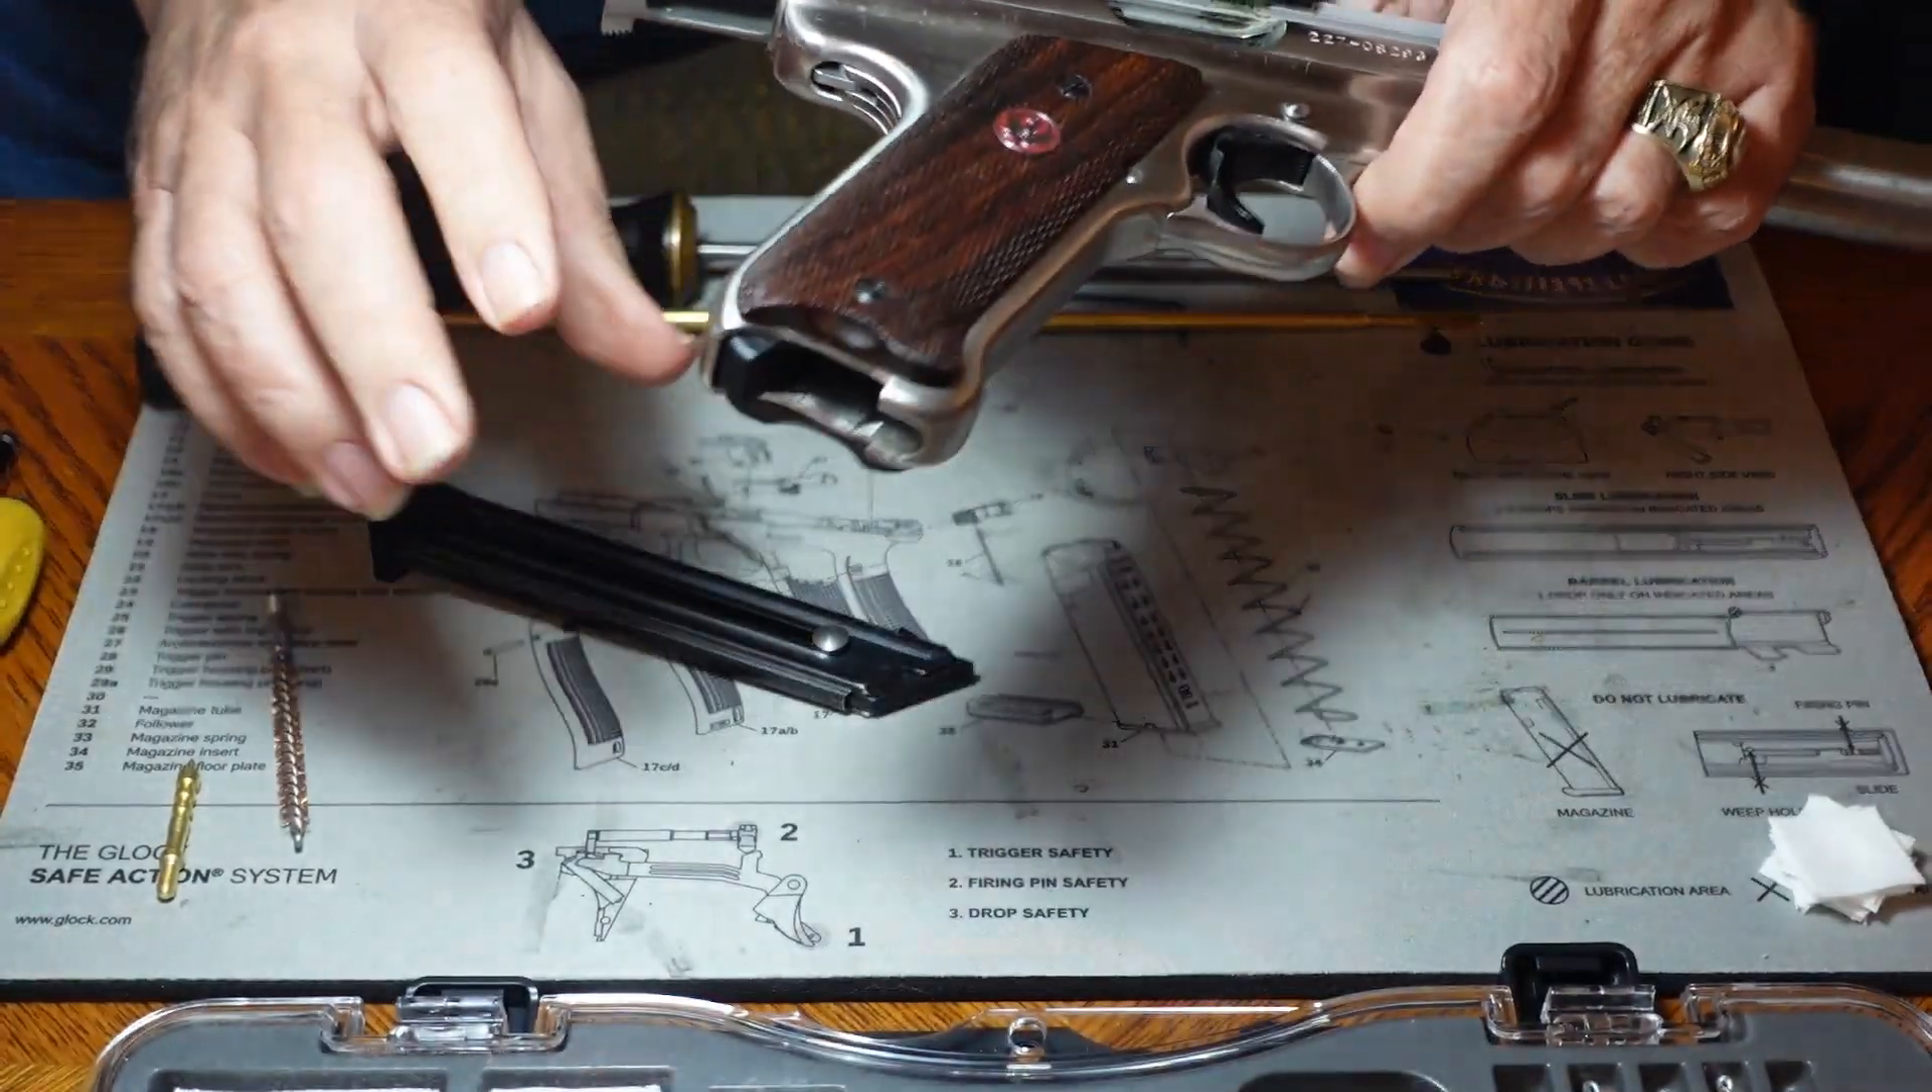We're also going to show you that the magazine is out of the magazine well.